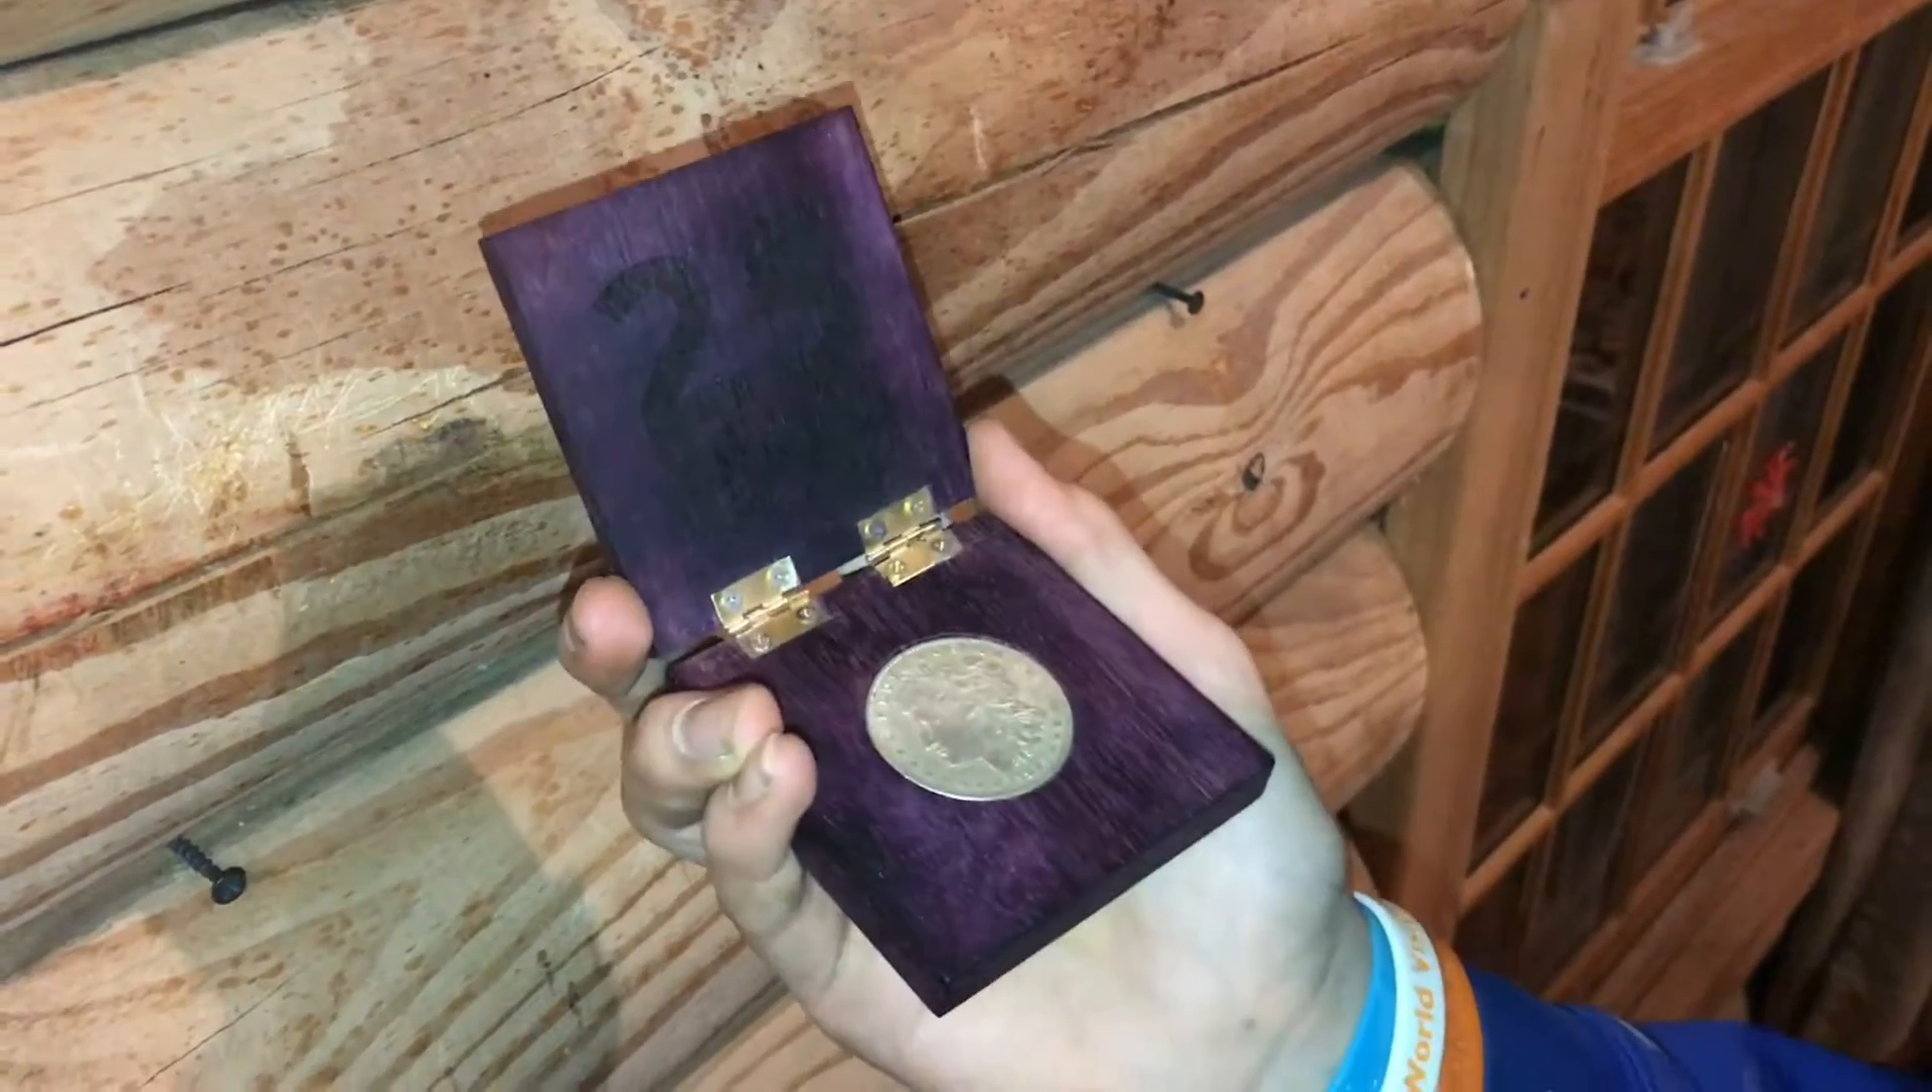Now I have the hinges all screwed in and it looks real nice. And the coin fits in there just perfect.